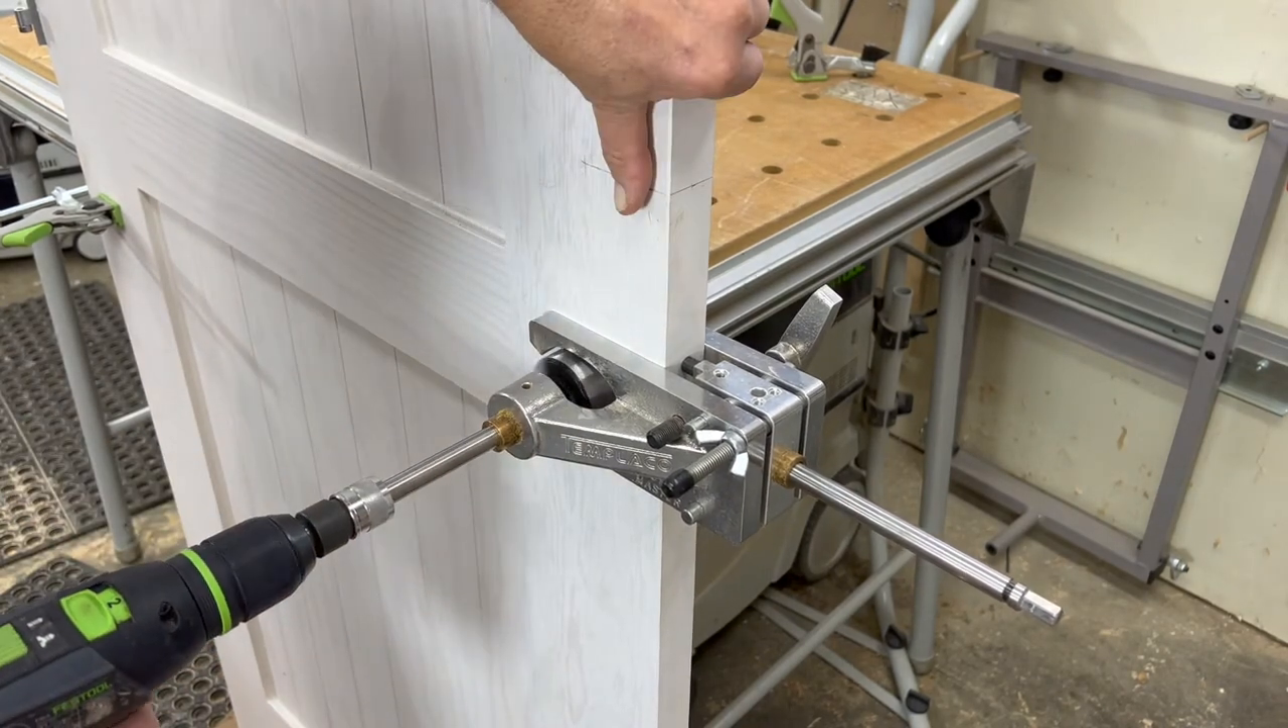I've got my templaco bore master installed on the door and I'm going to hook up the drill and drill the holes and see how it goes.